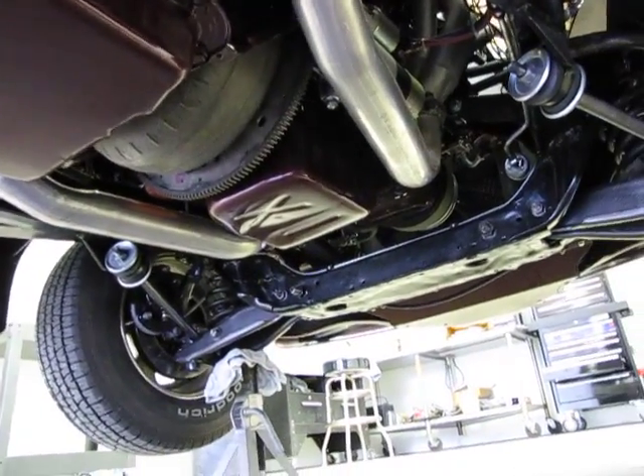The inspection cover's off currently because he's still sanding and painting on that.